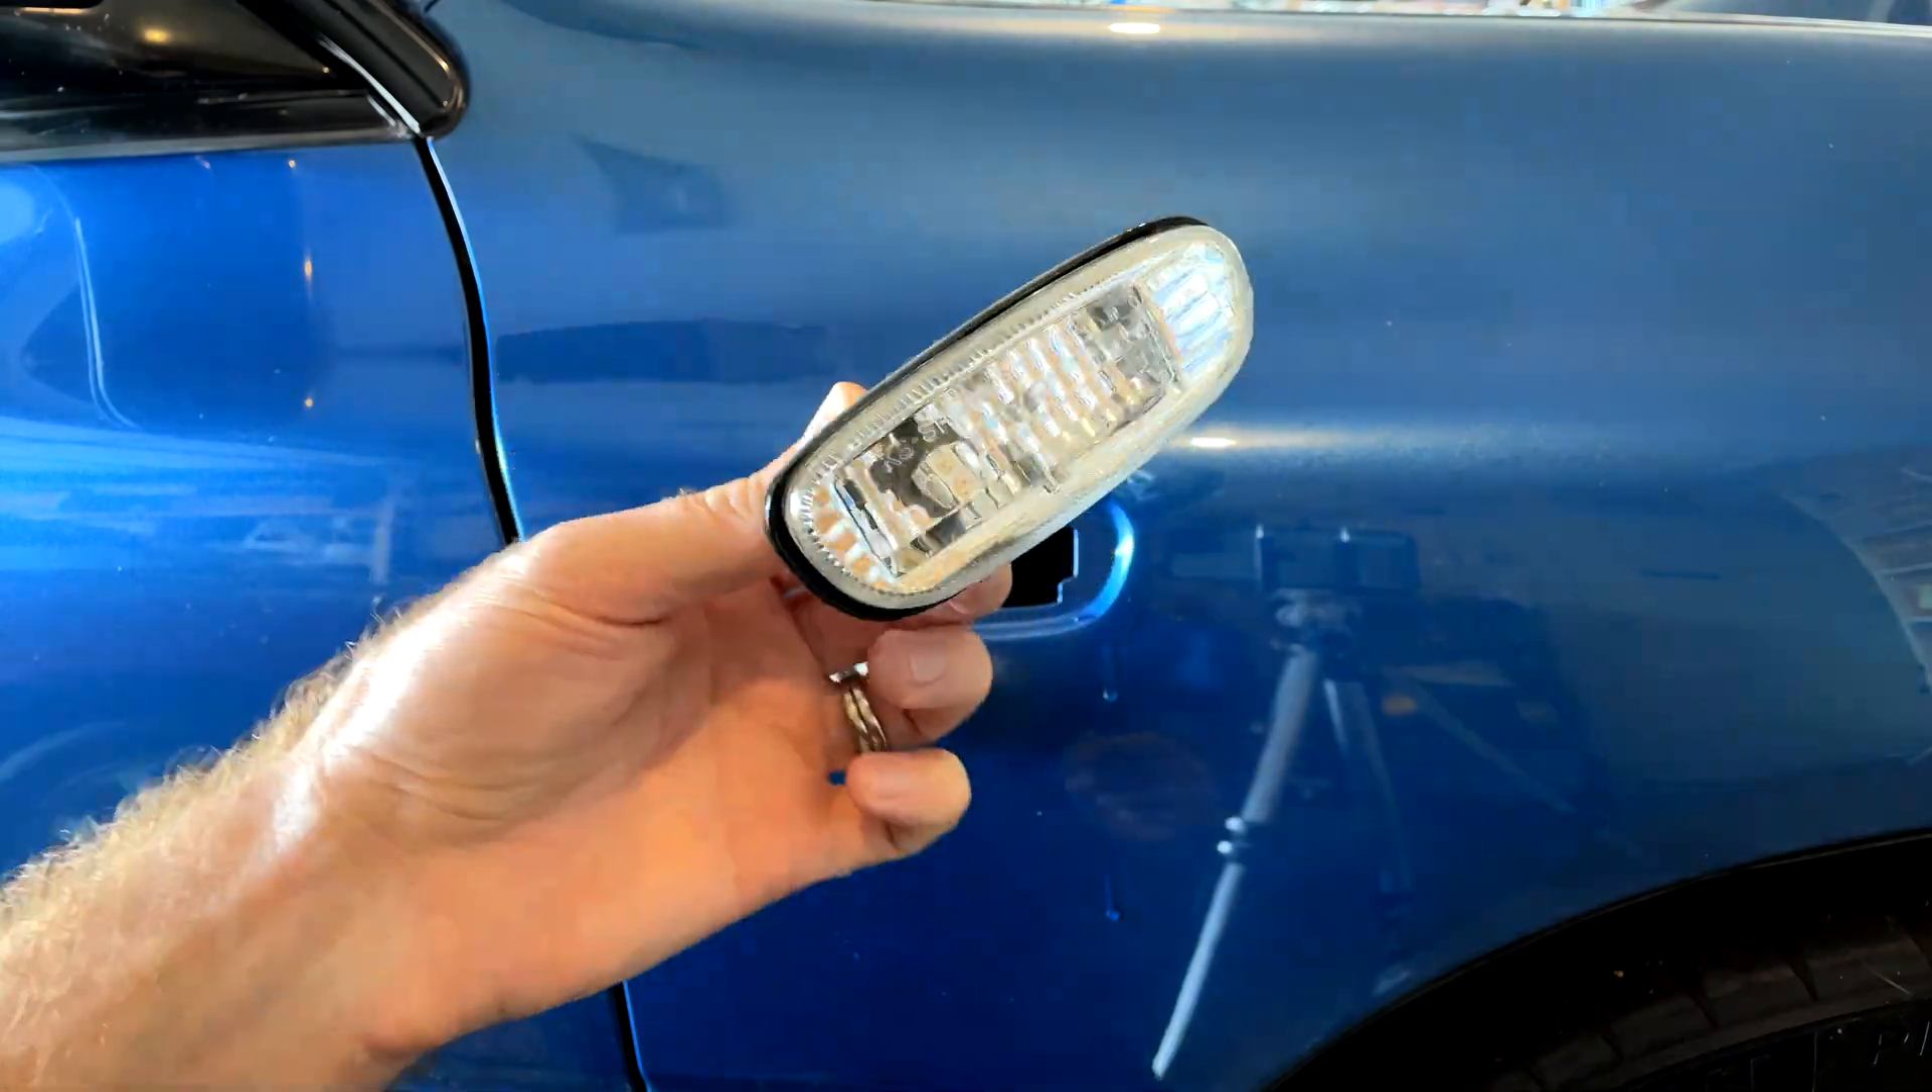And what we're going to do is we're going to unplug it like that and that's our complete lamp removed.